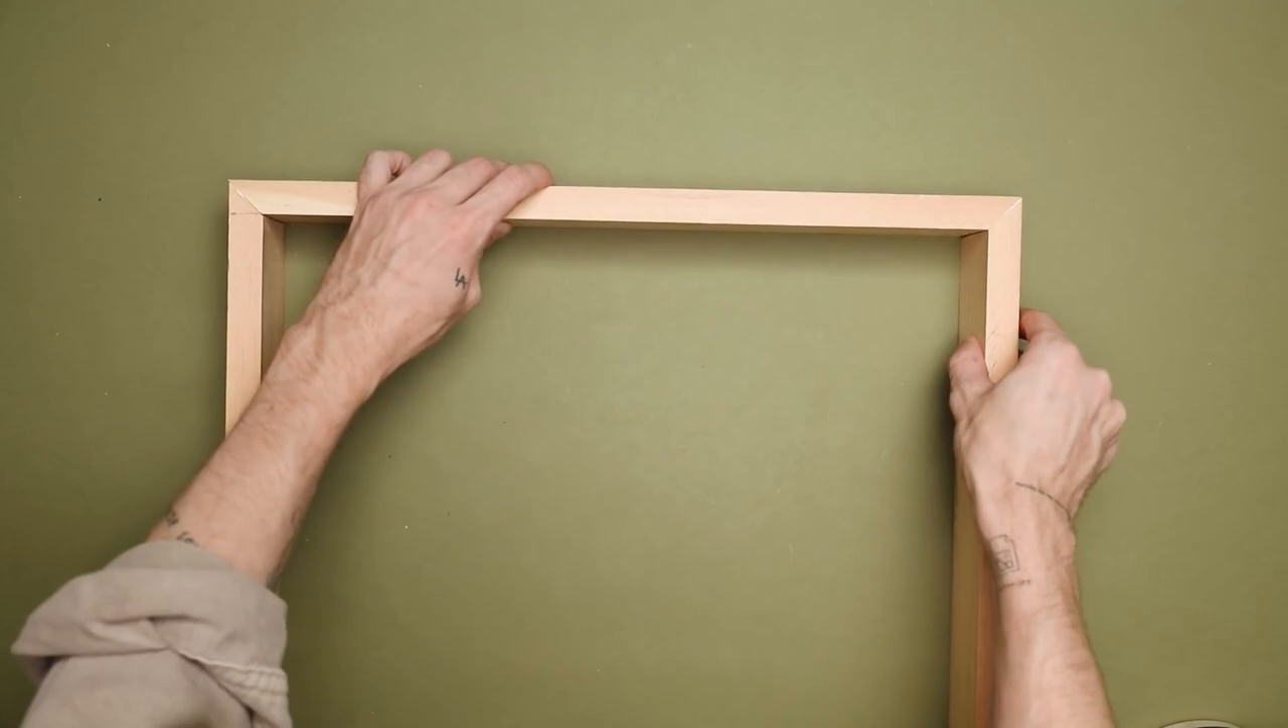As you can see here i'm just adding on our top section just kind of fitting that in and everything fits so nicely.